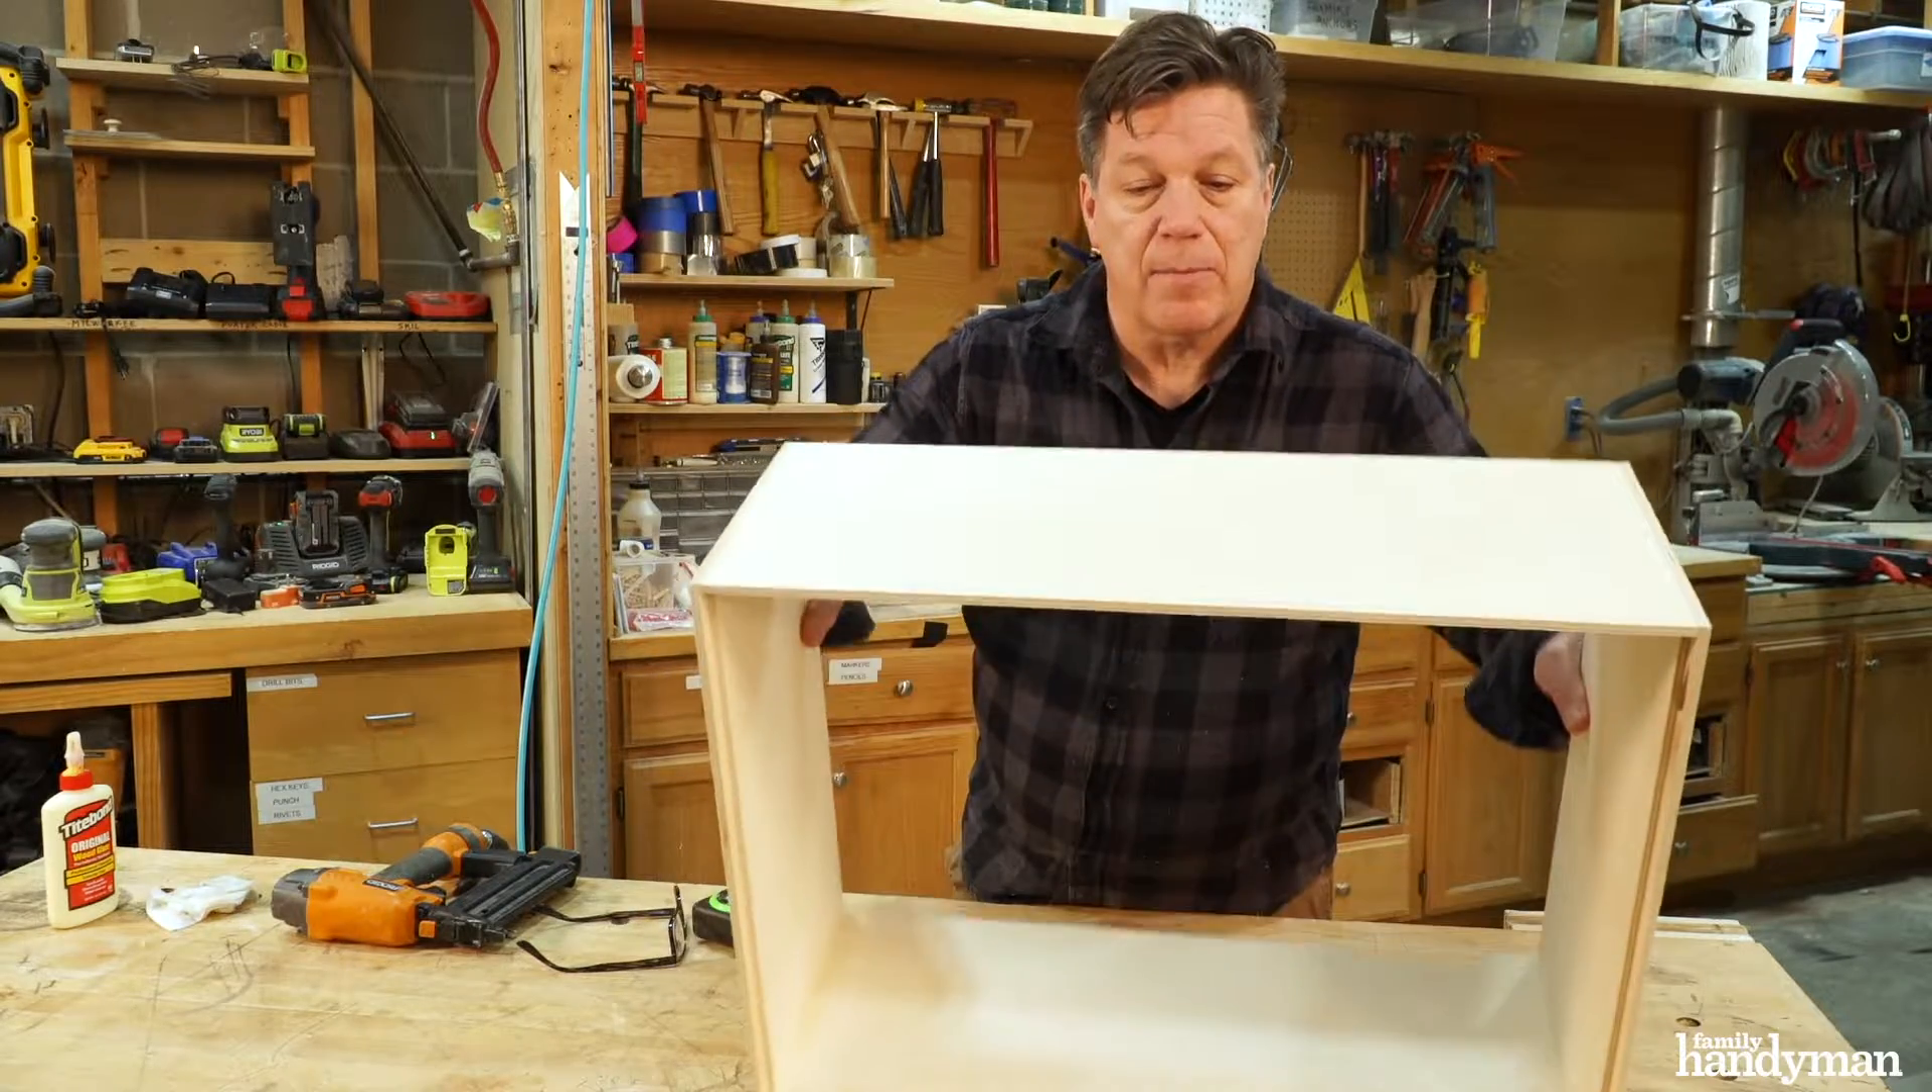Now I got the box assembled.